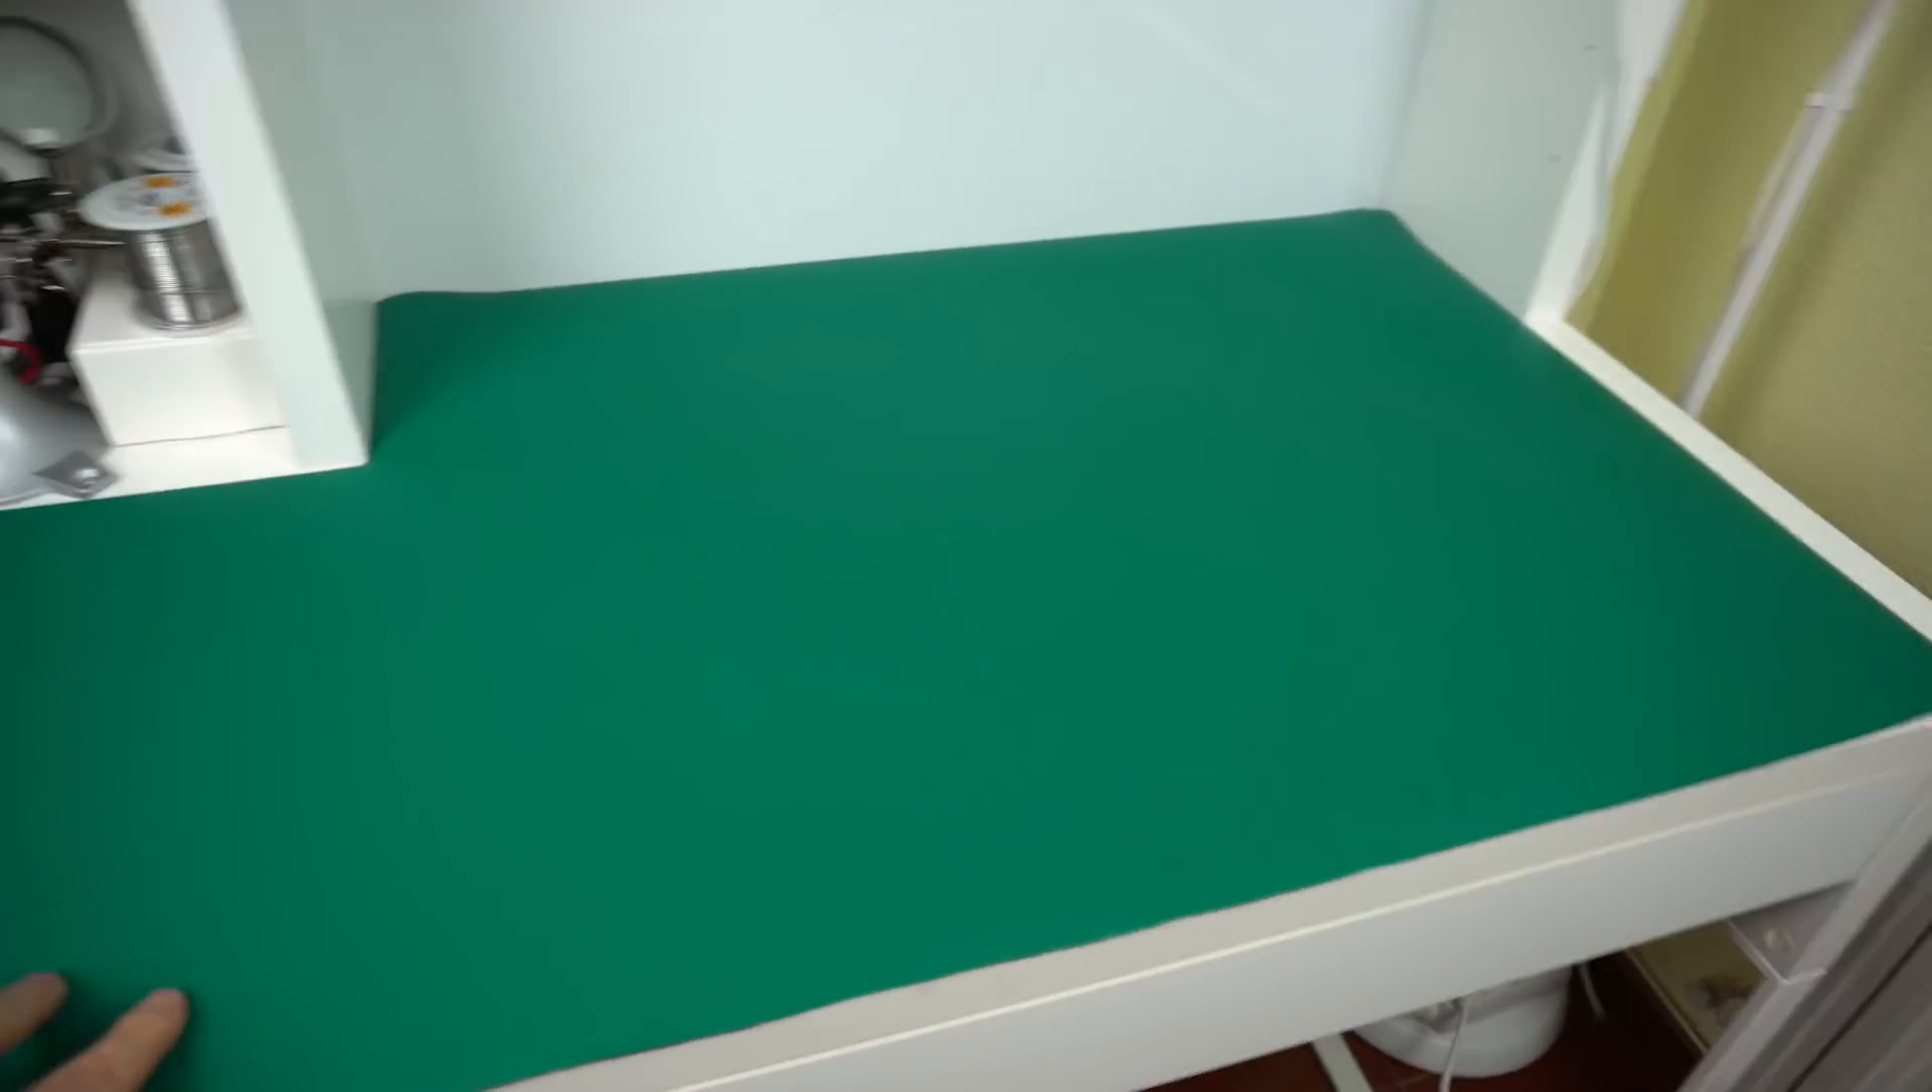There you go the mat fits the work surface perfectly.